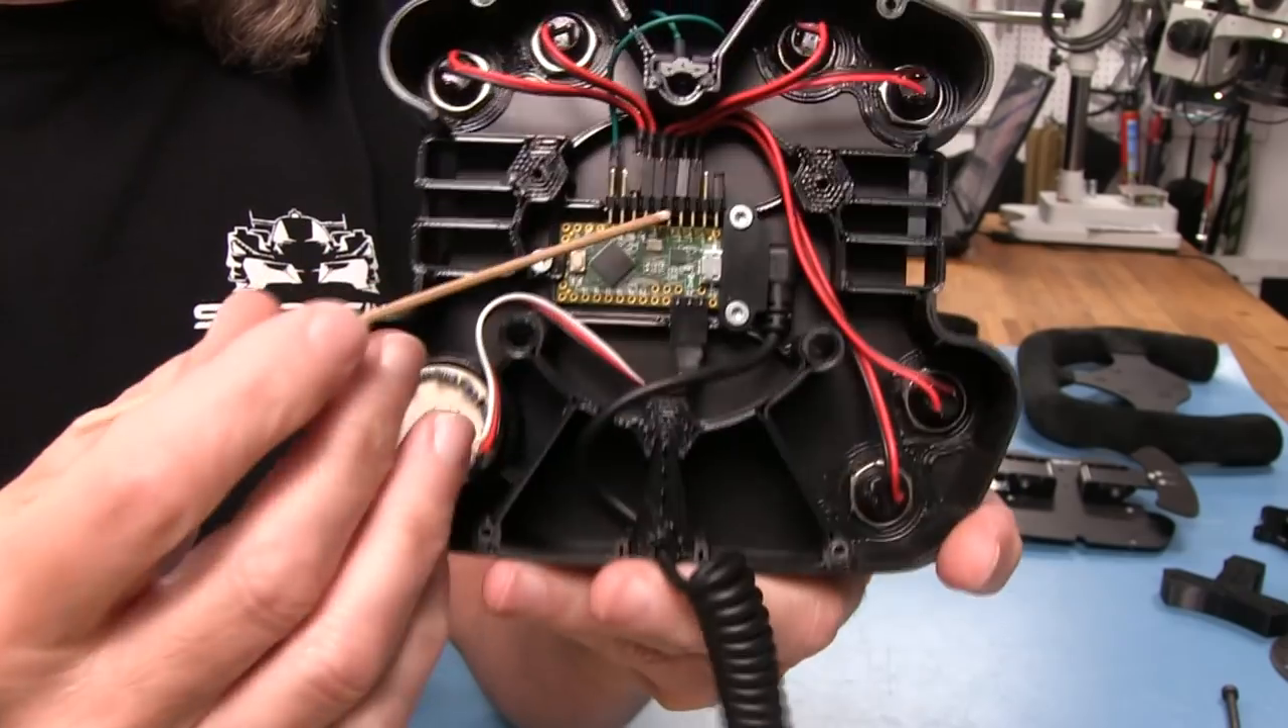And, we've got these pins sitting in here that are actually attached to the pins or the holes that are in the teensy board.